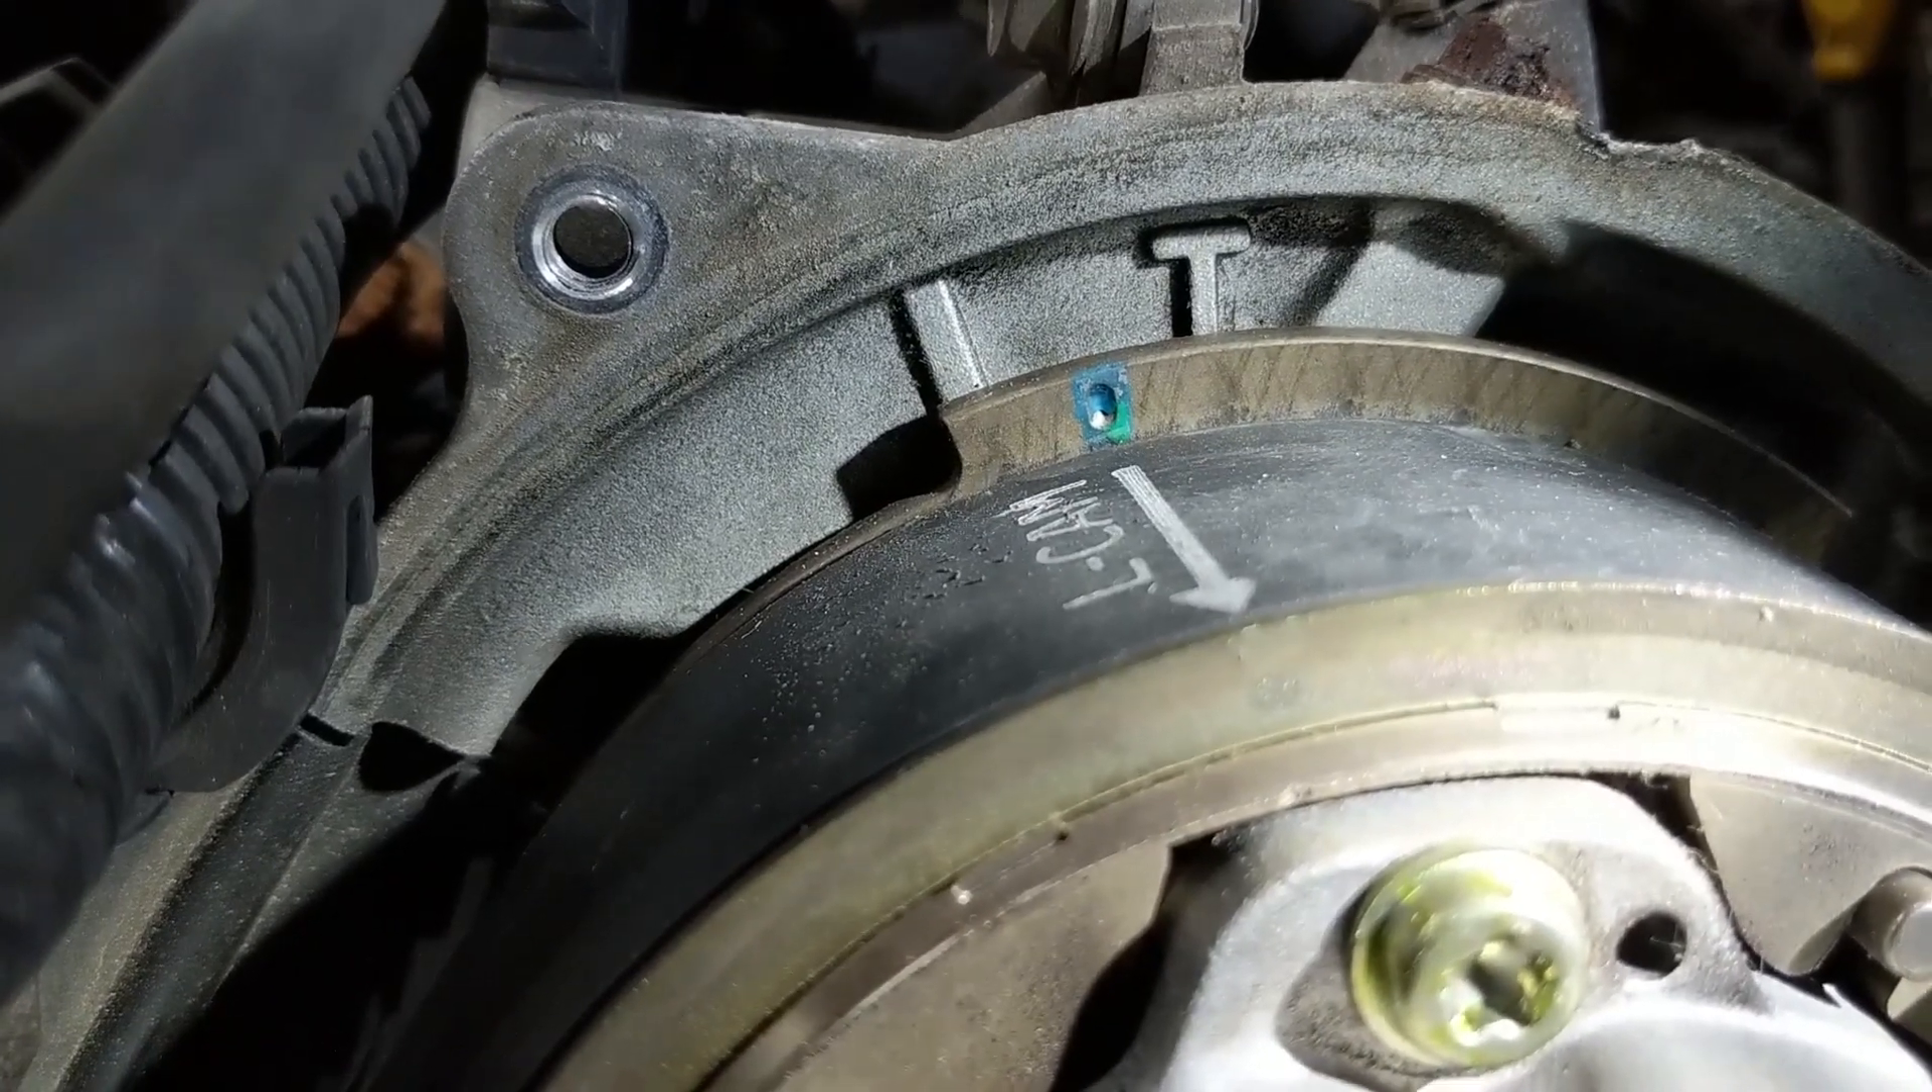So you can see the arrow there does match up with the mark on the back of the pulley.